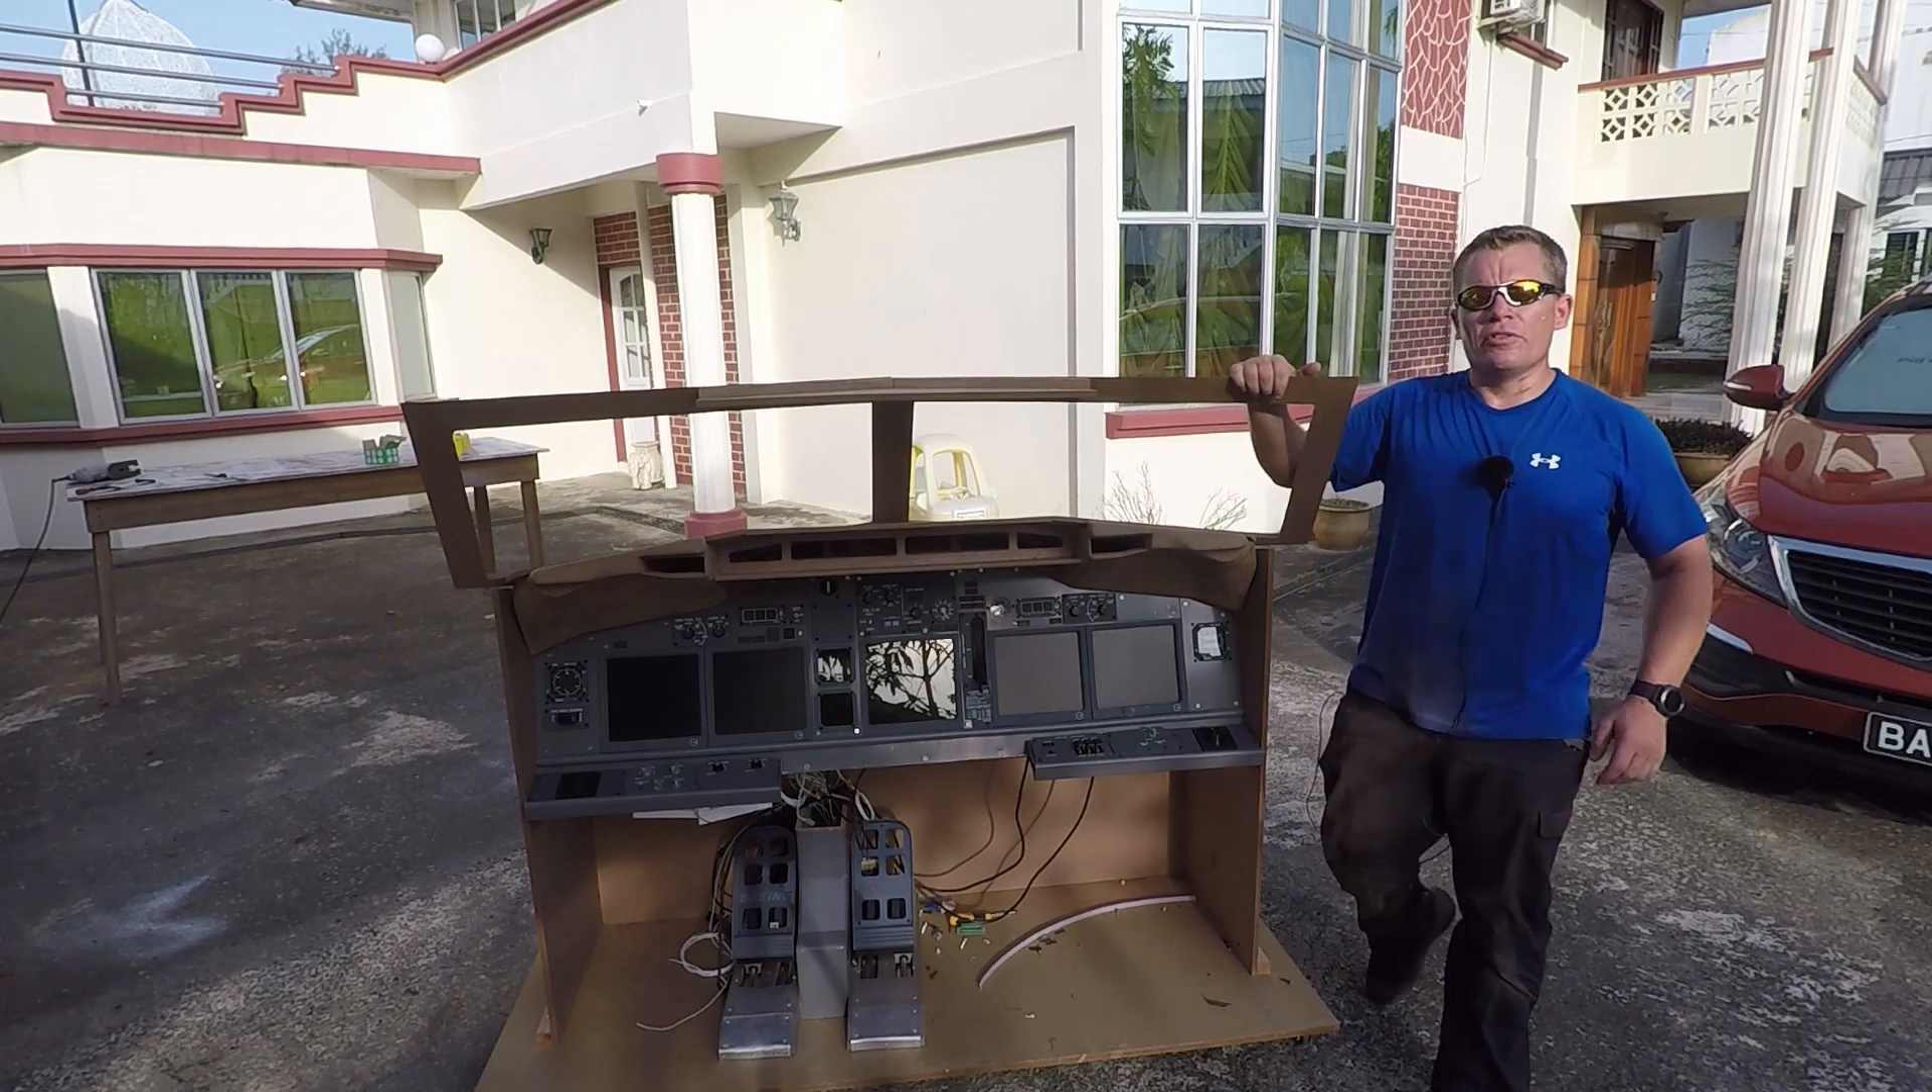And there we have it guys, I fitted the glare shield off camera, it was just a few simple cuts, it's now on and I think the front chassis is pretty much finished how I want it.